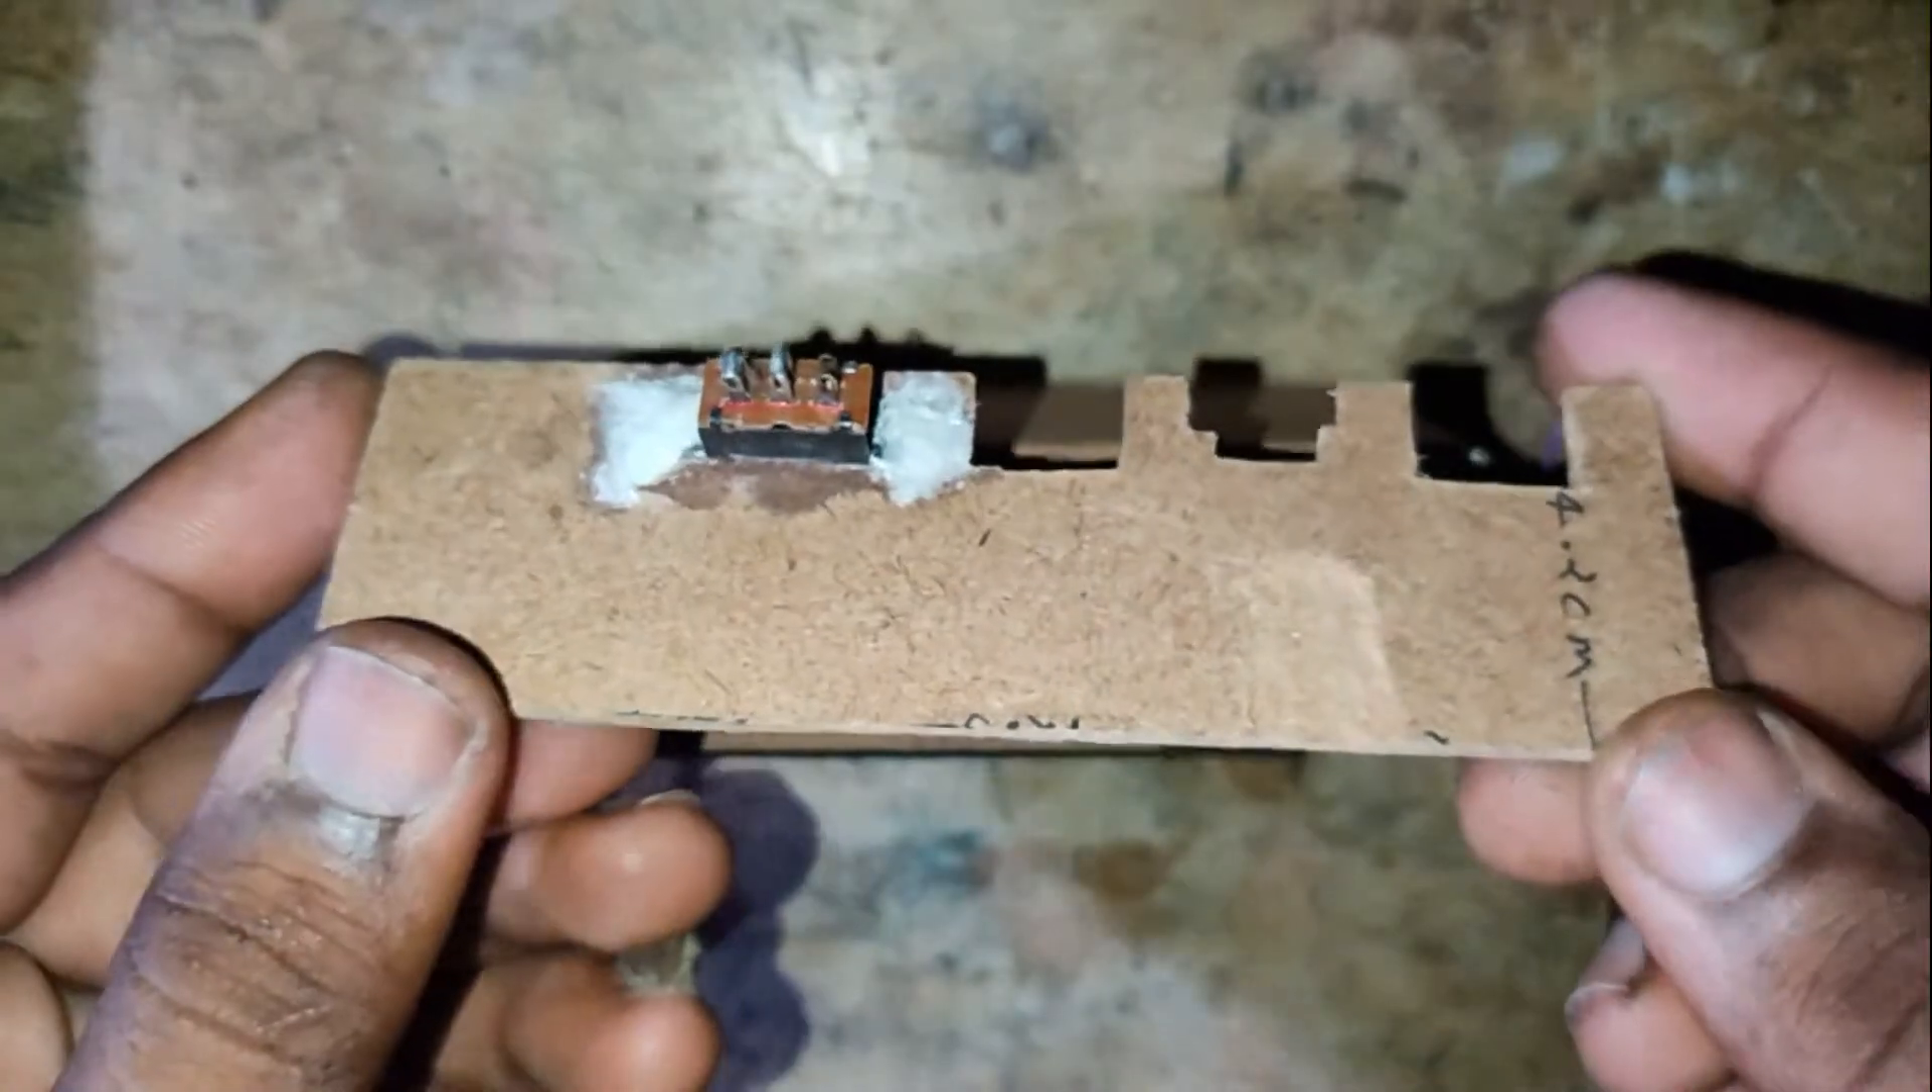मैंने यह स्विच लगा दिया है।